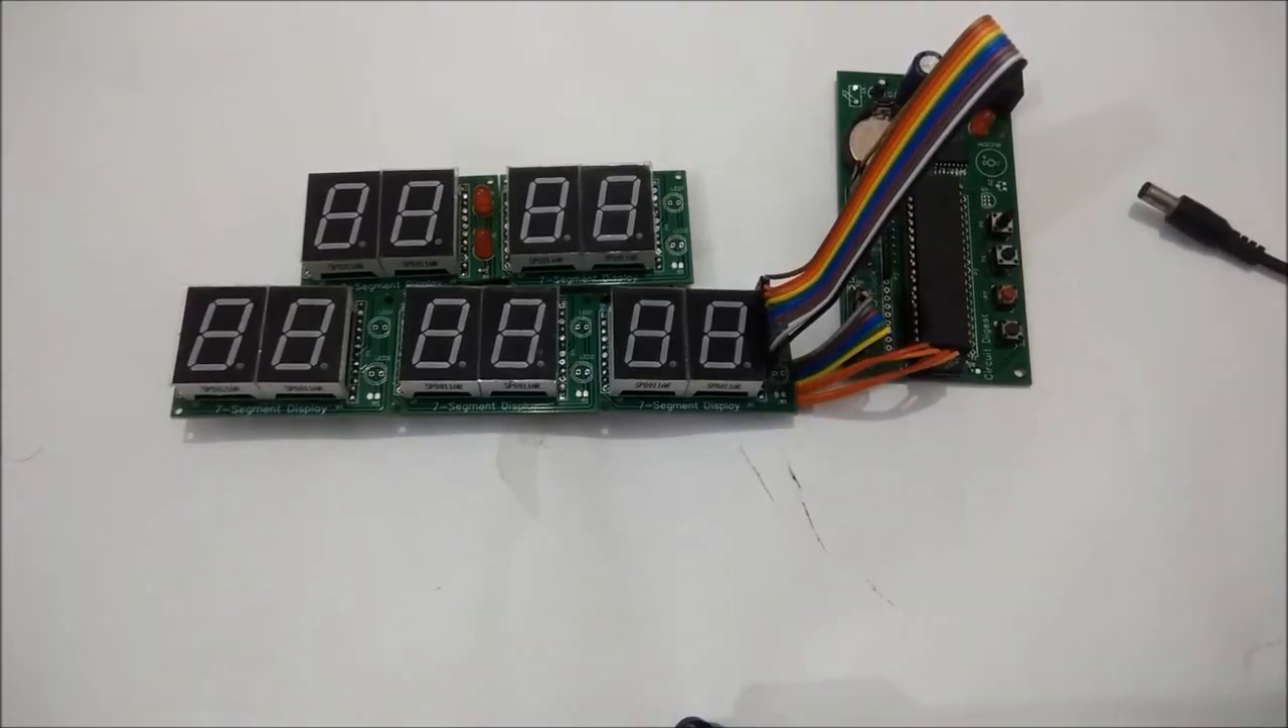So here is the assembled version of the complete project so i have connected everything and i will also power this and explain the complete working.